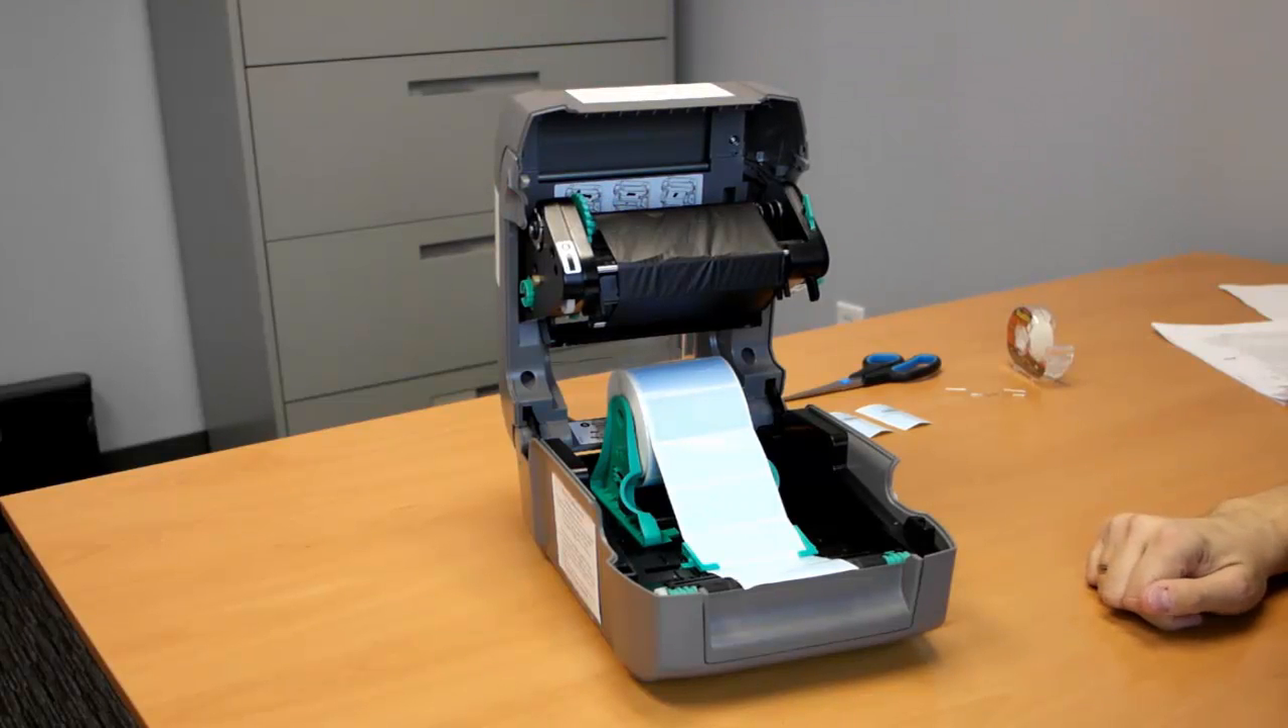As you can see, our ribbon is loaded.